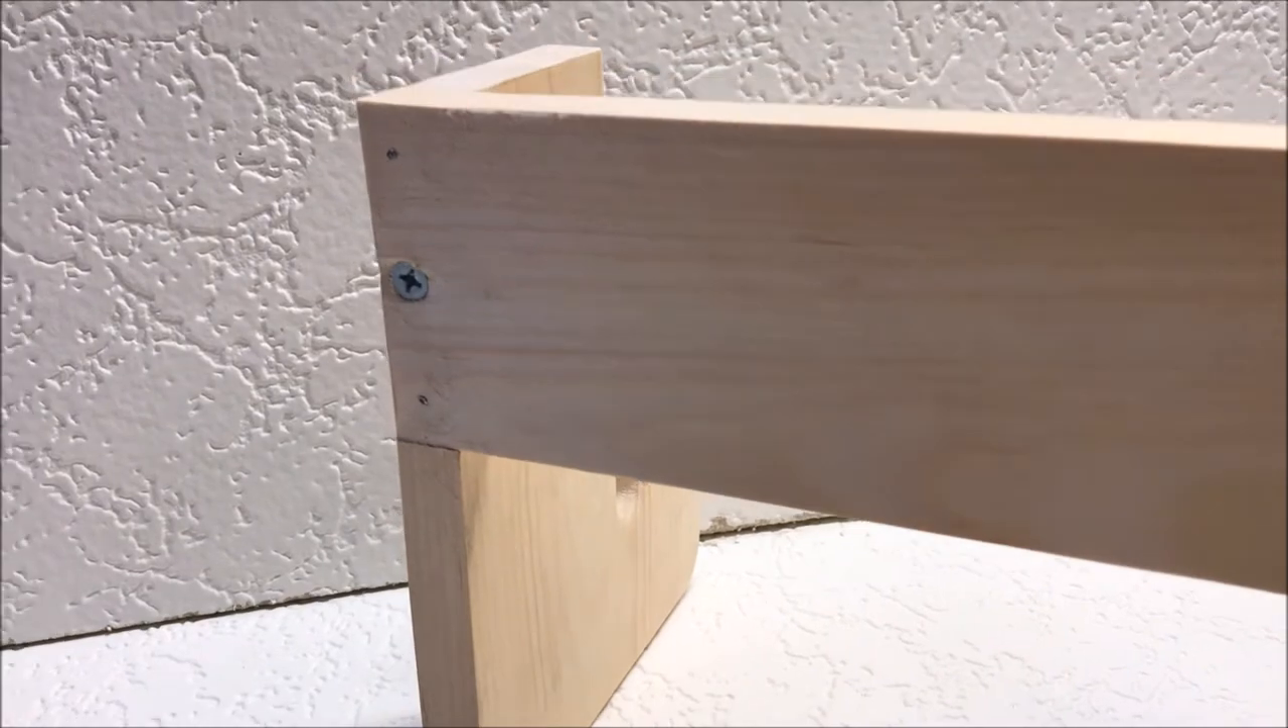I've put the brace on the rear. With two finishing nails. And one screw.